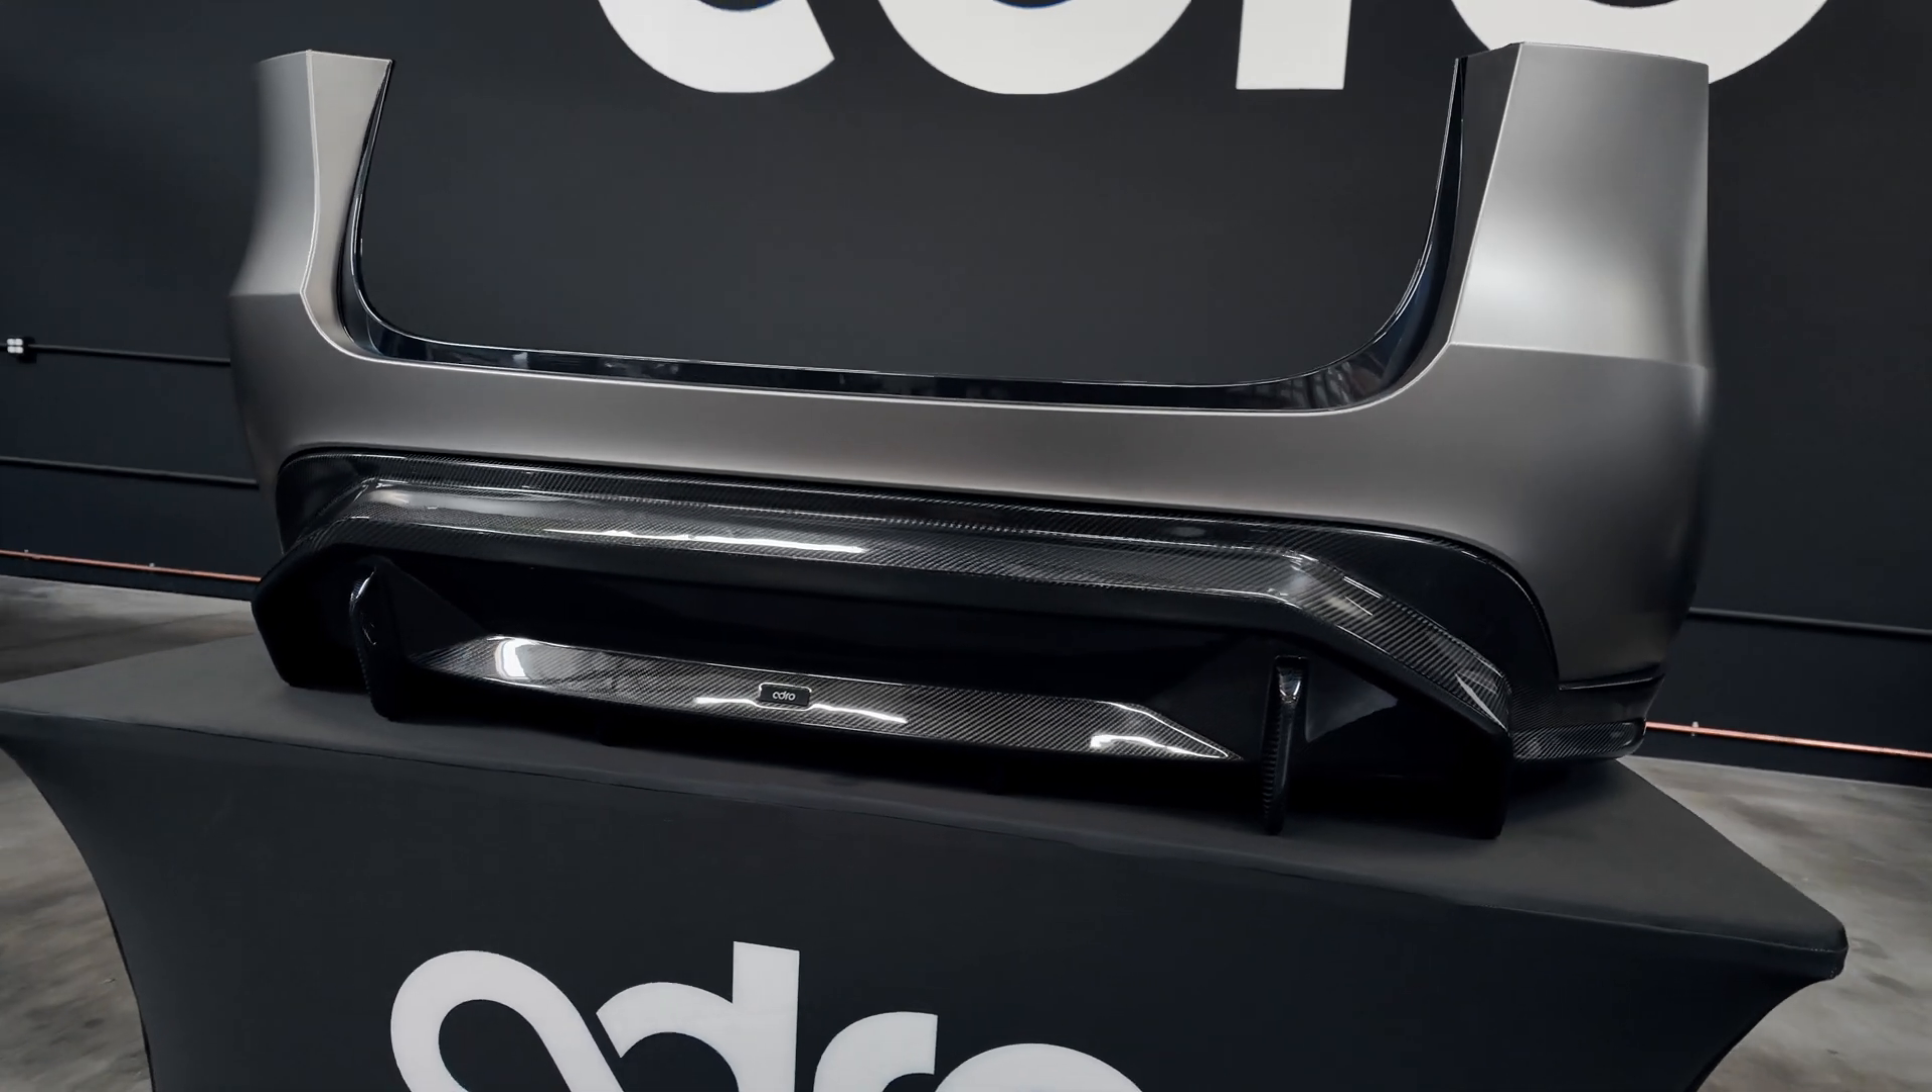So as you can see, we got that diffuser swapped out. The OEM one is gone and we have everything clipped in for the Agro V2 diffuser.